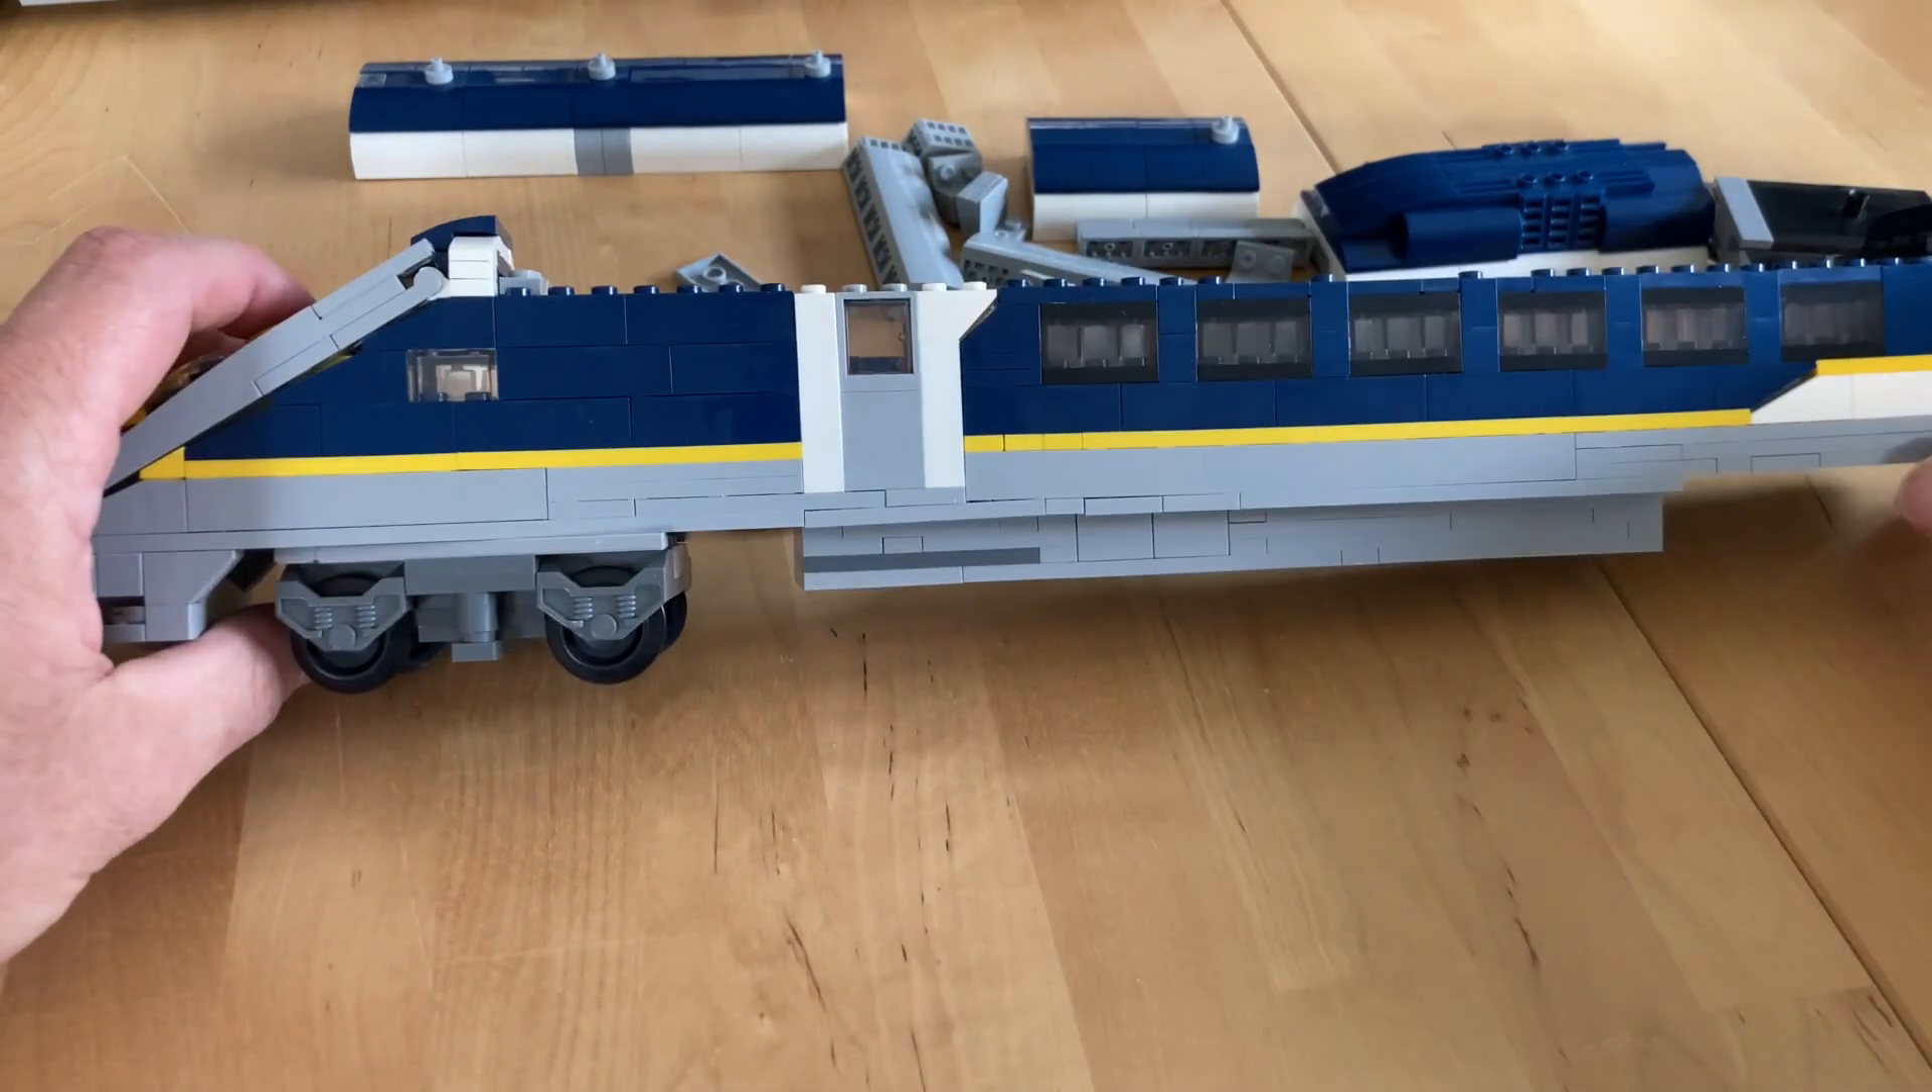Die Seitenteile sind jetzt wieder dran. Zumindest auf der einen Seite.